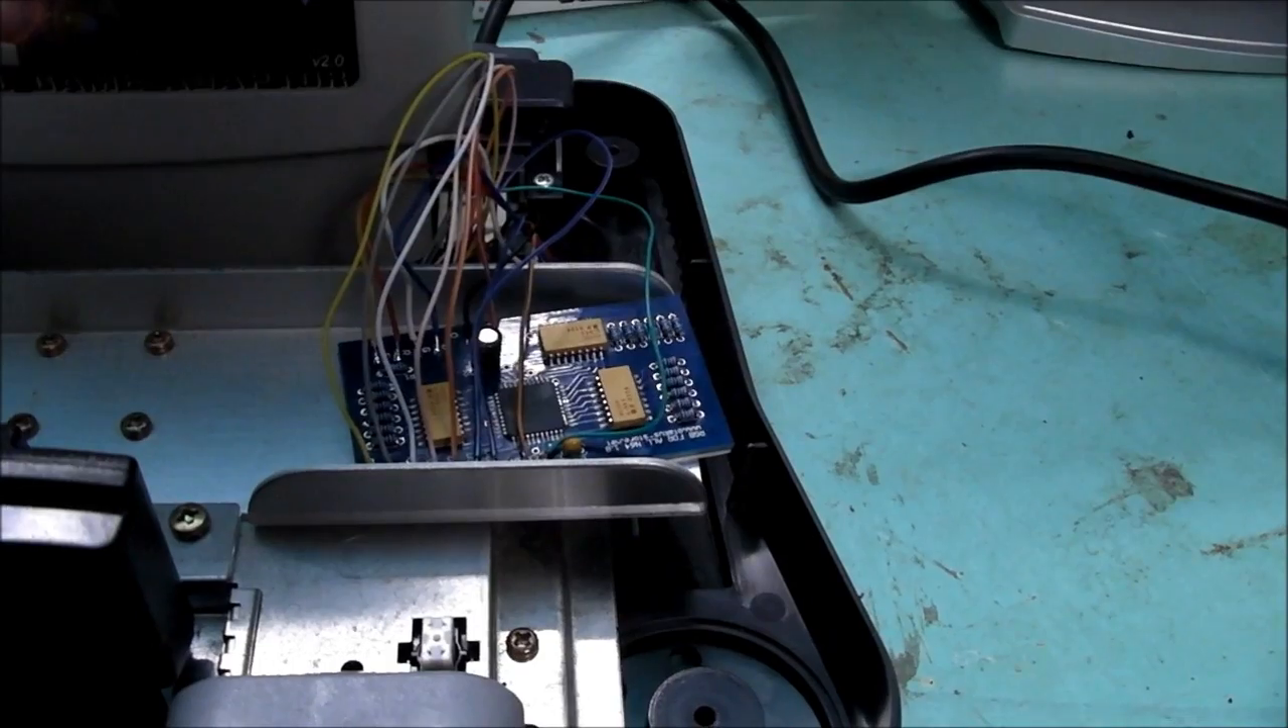I haven't done the console back up yet because I wanted to test the mod first before I did all that in case it didn't work, but it's fine.